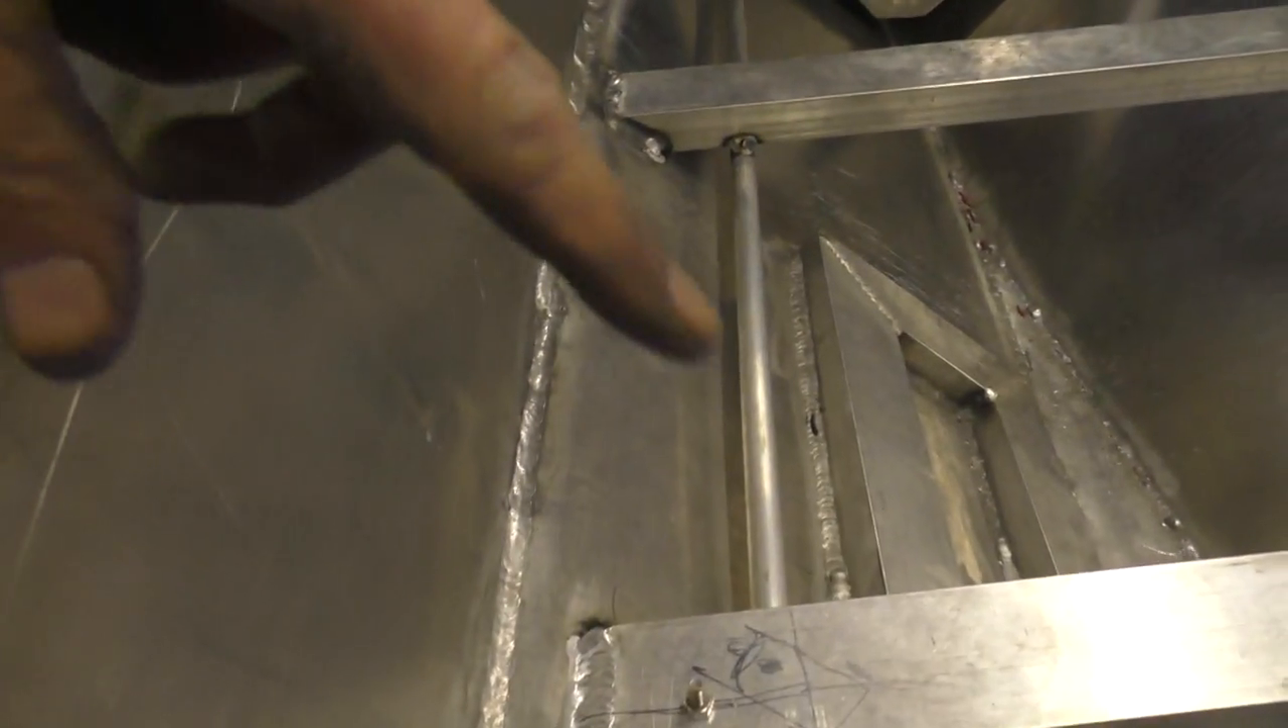So, we put a conduit in down here to get the electrical wires up front.